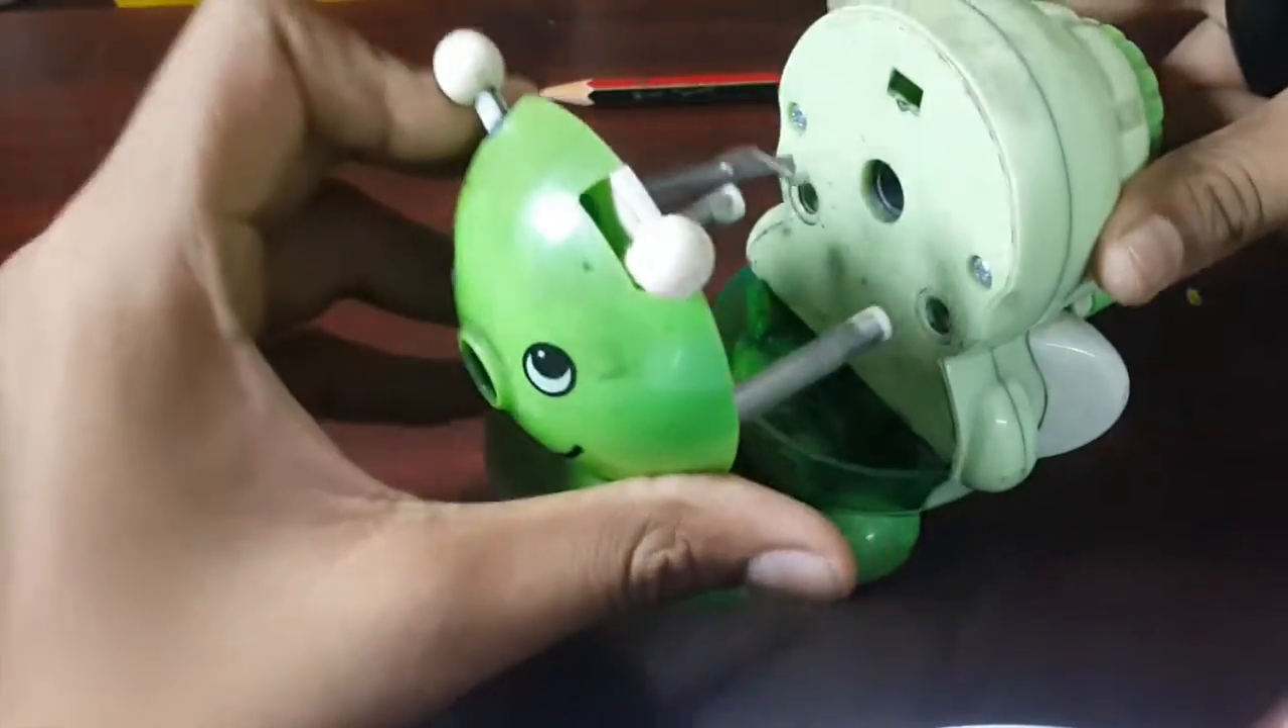Okay, so now, okay, the front portion has come off.